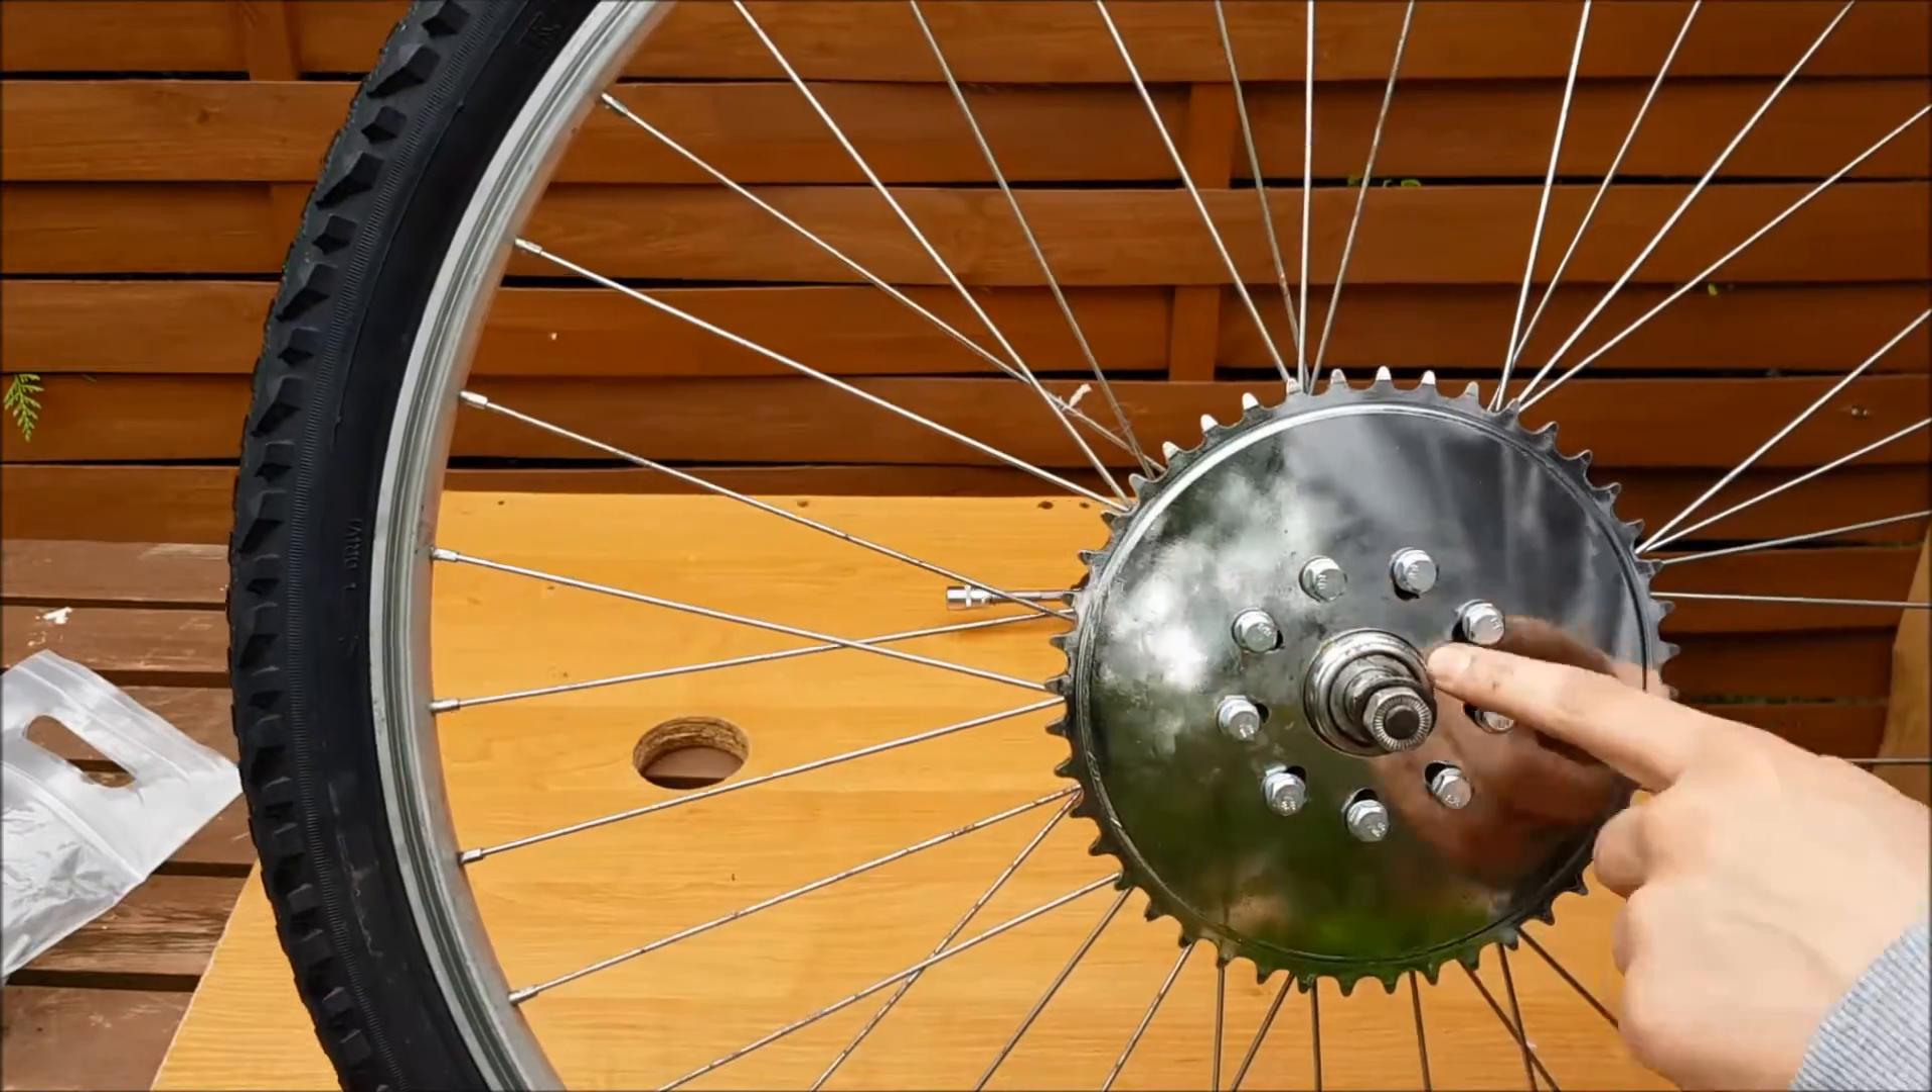No i zobaczcie, elegancko przymocowałem tą zębatkę.